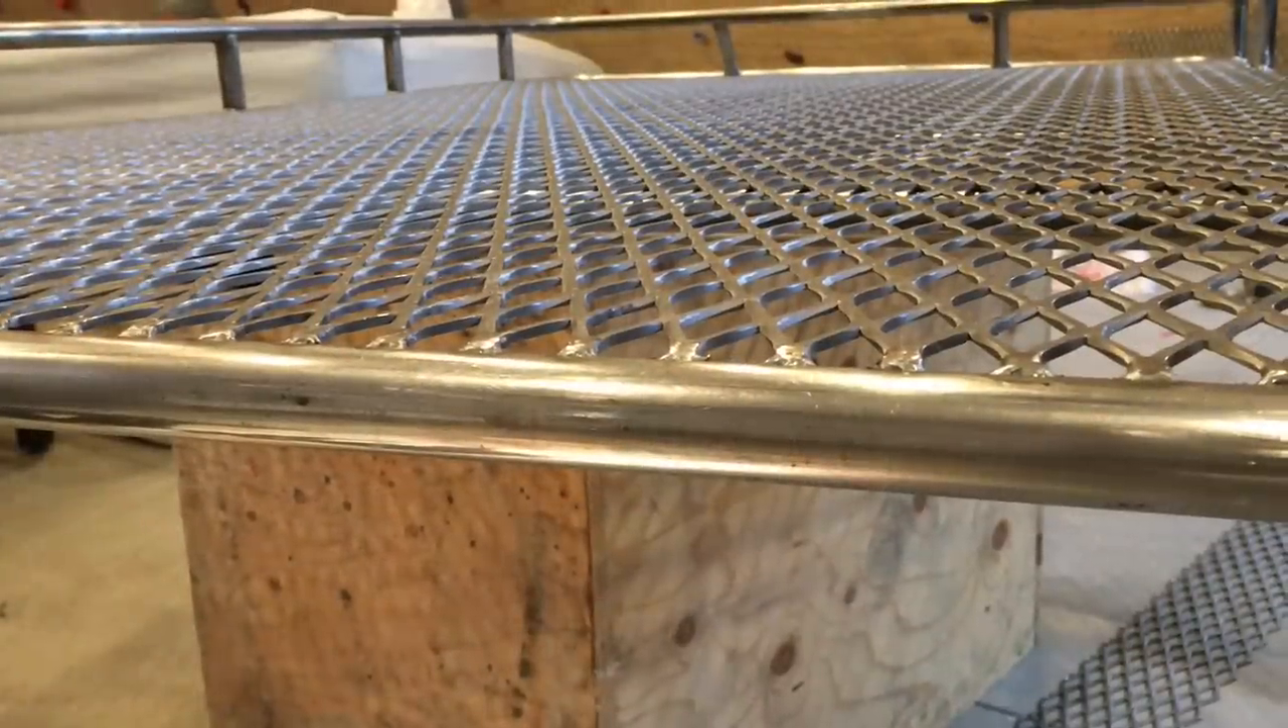I tack welded the deck onto the rack and now I'm just working on fabricating up some mounting brackets on the forerunner.